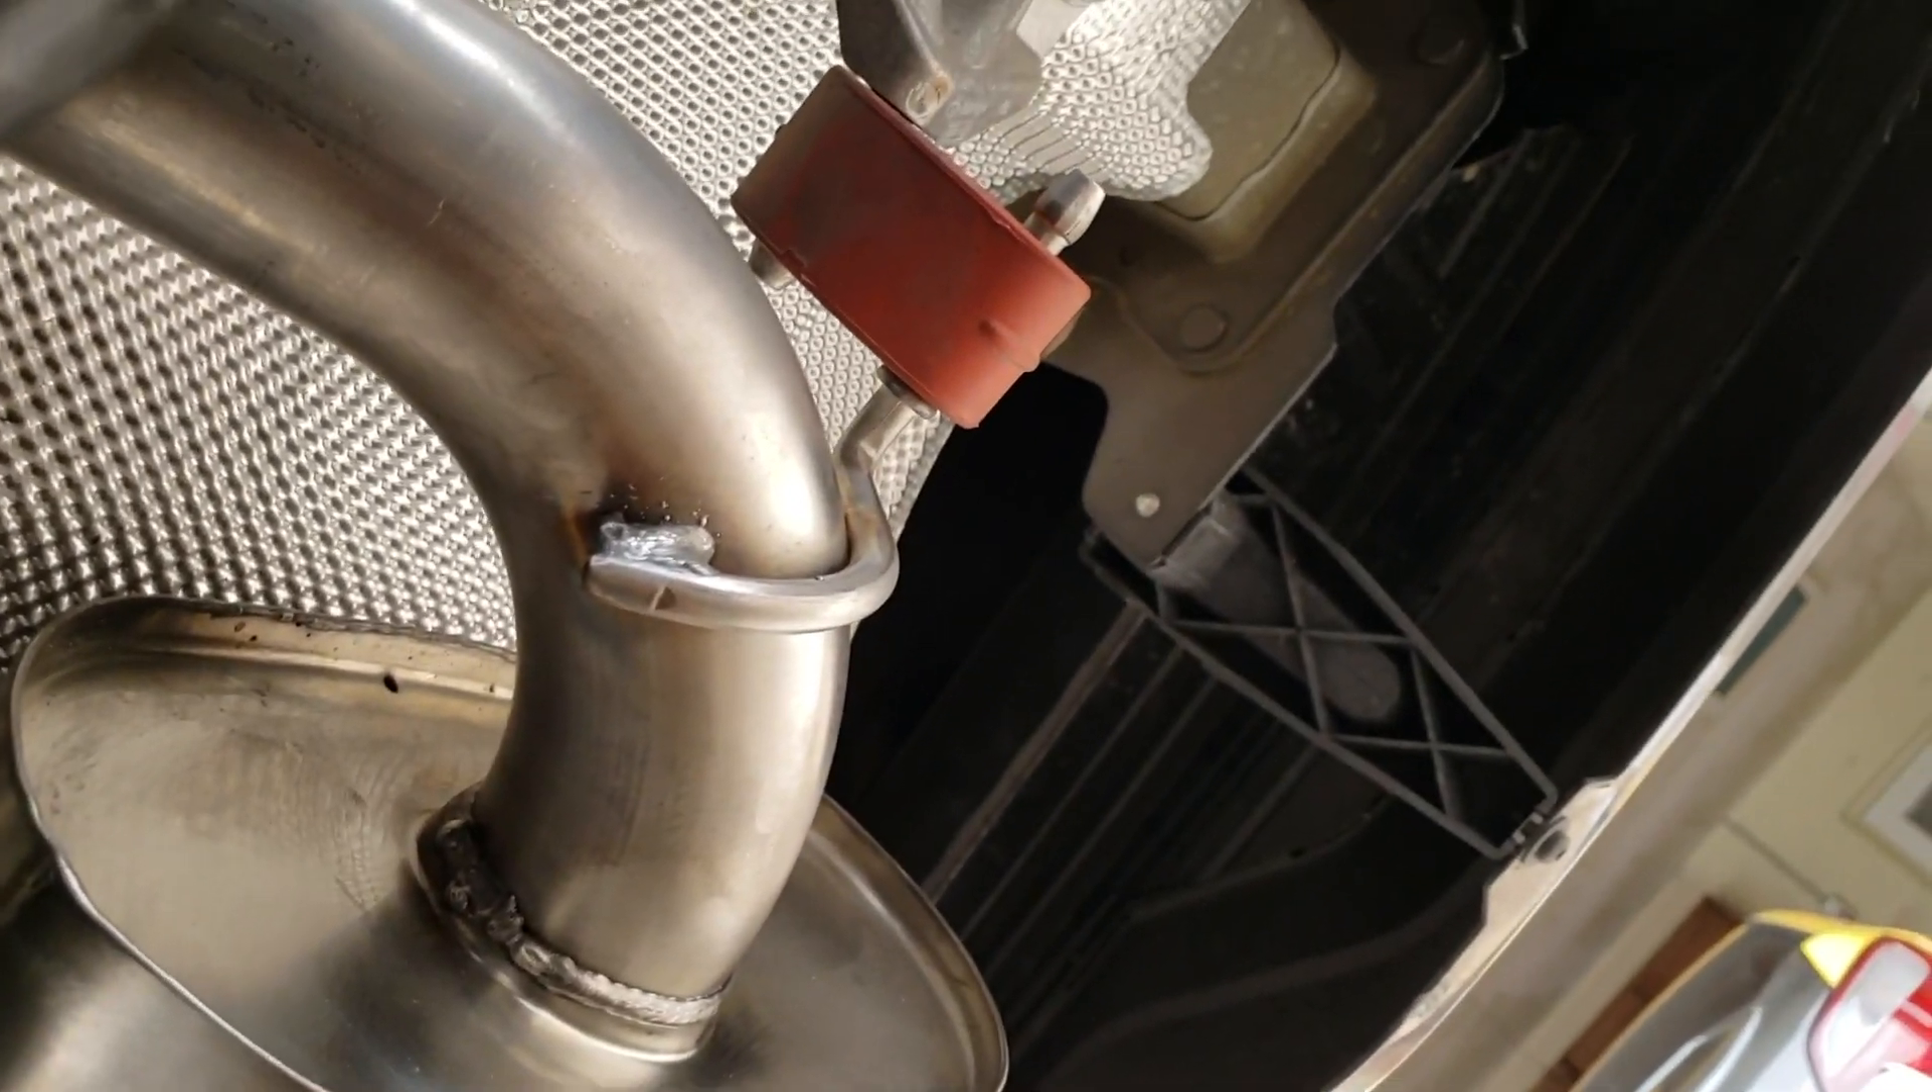We got the muffler mounted on the hangers.